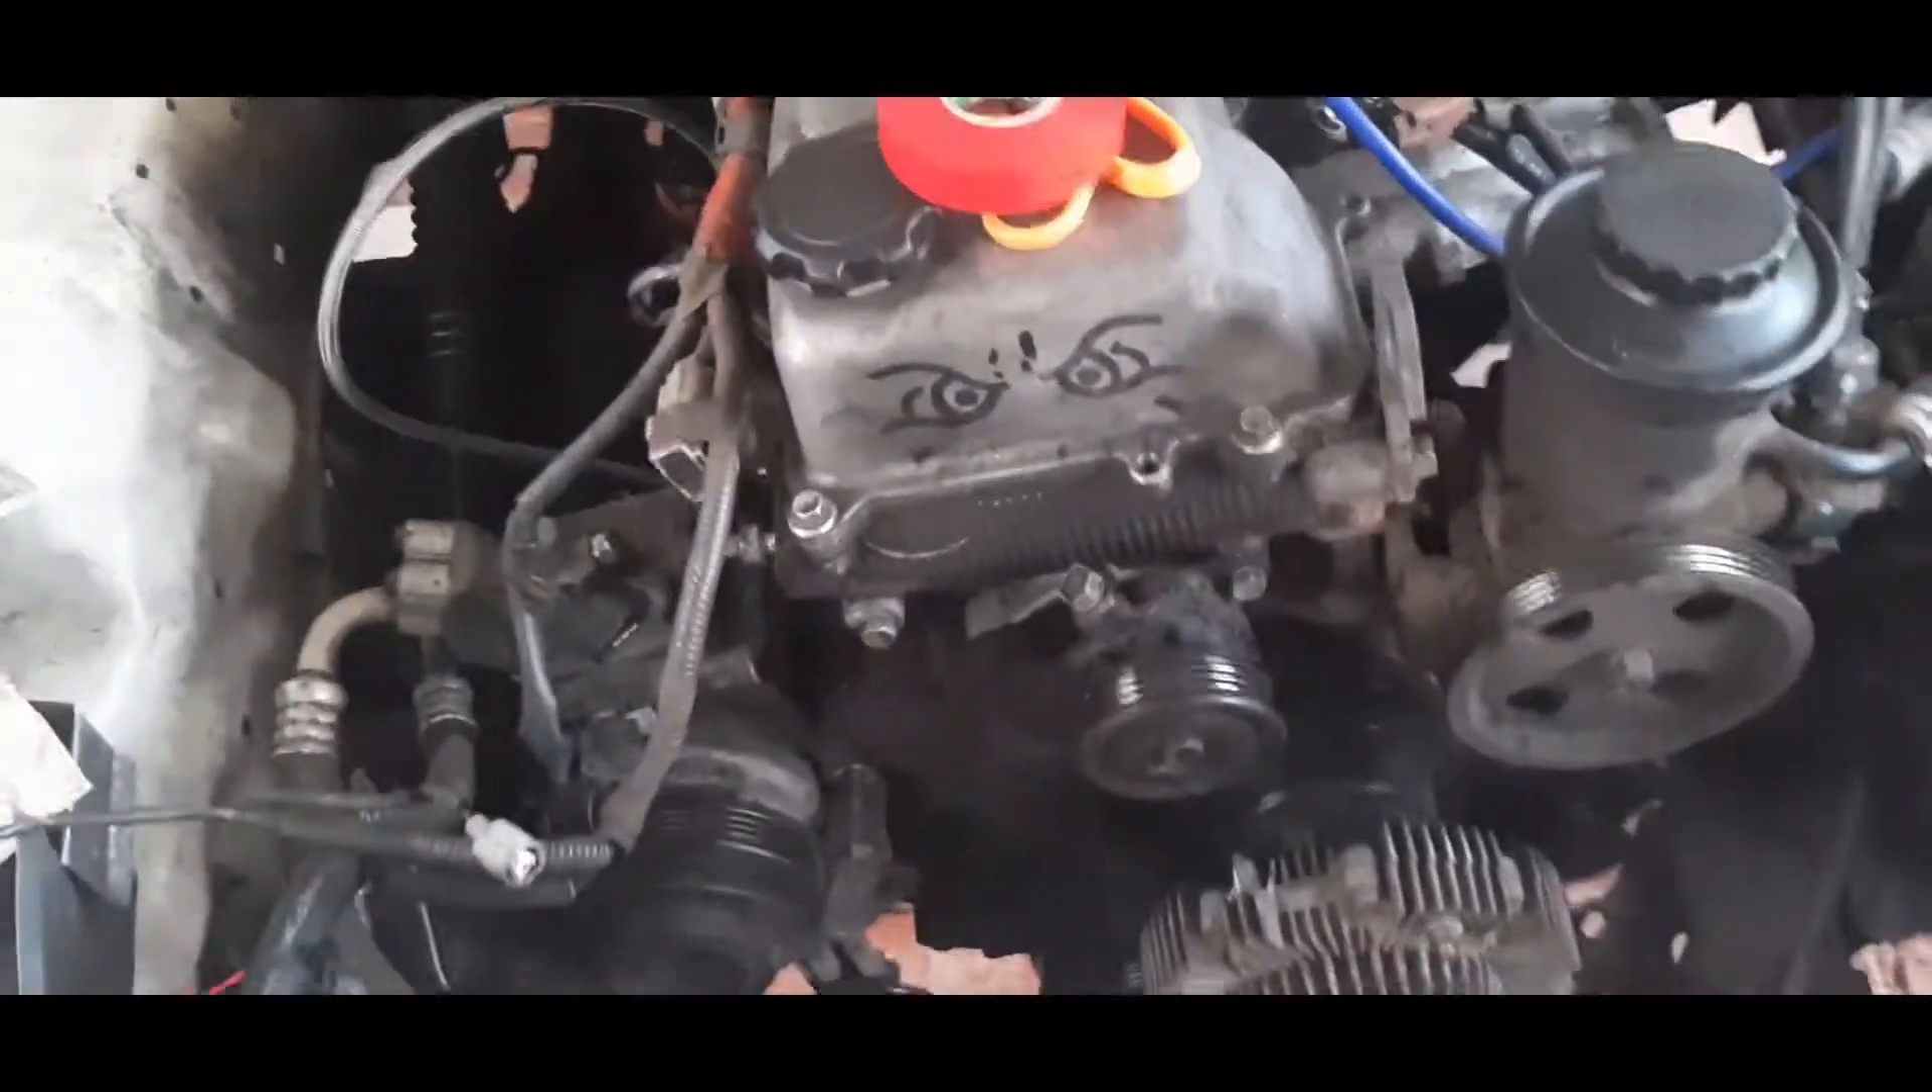But yeah as far as that goes got all the belts off the front of the engine.